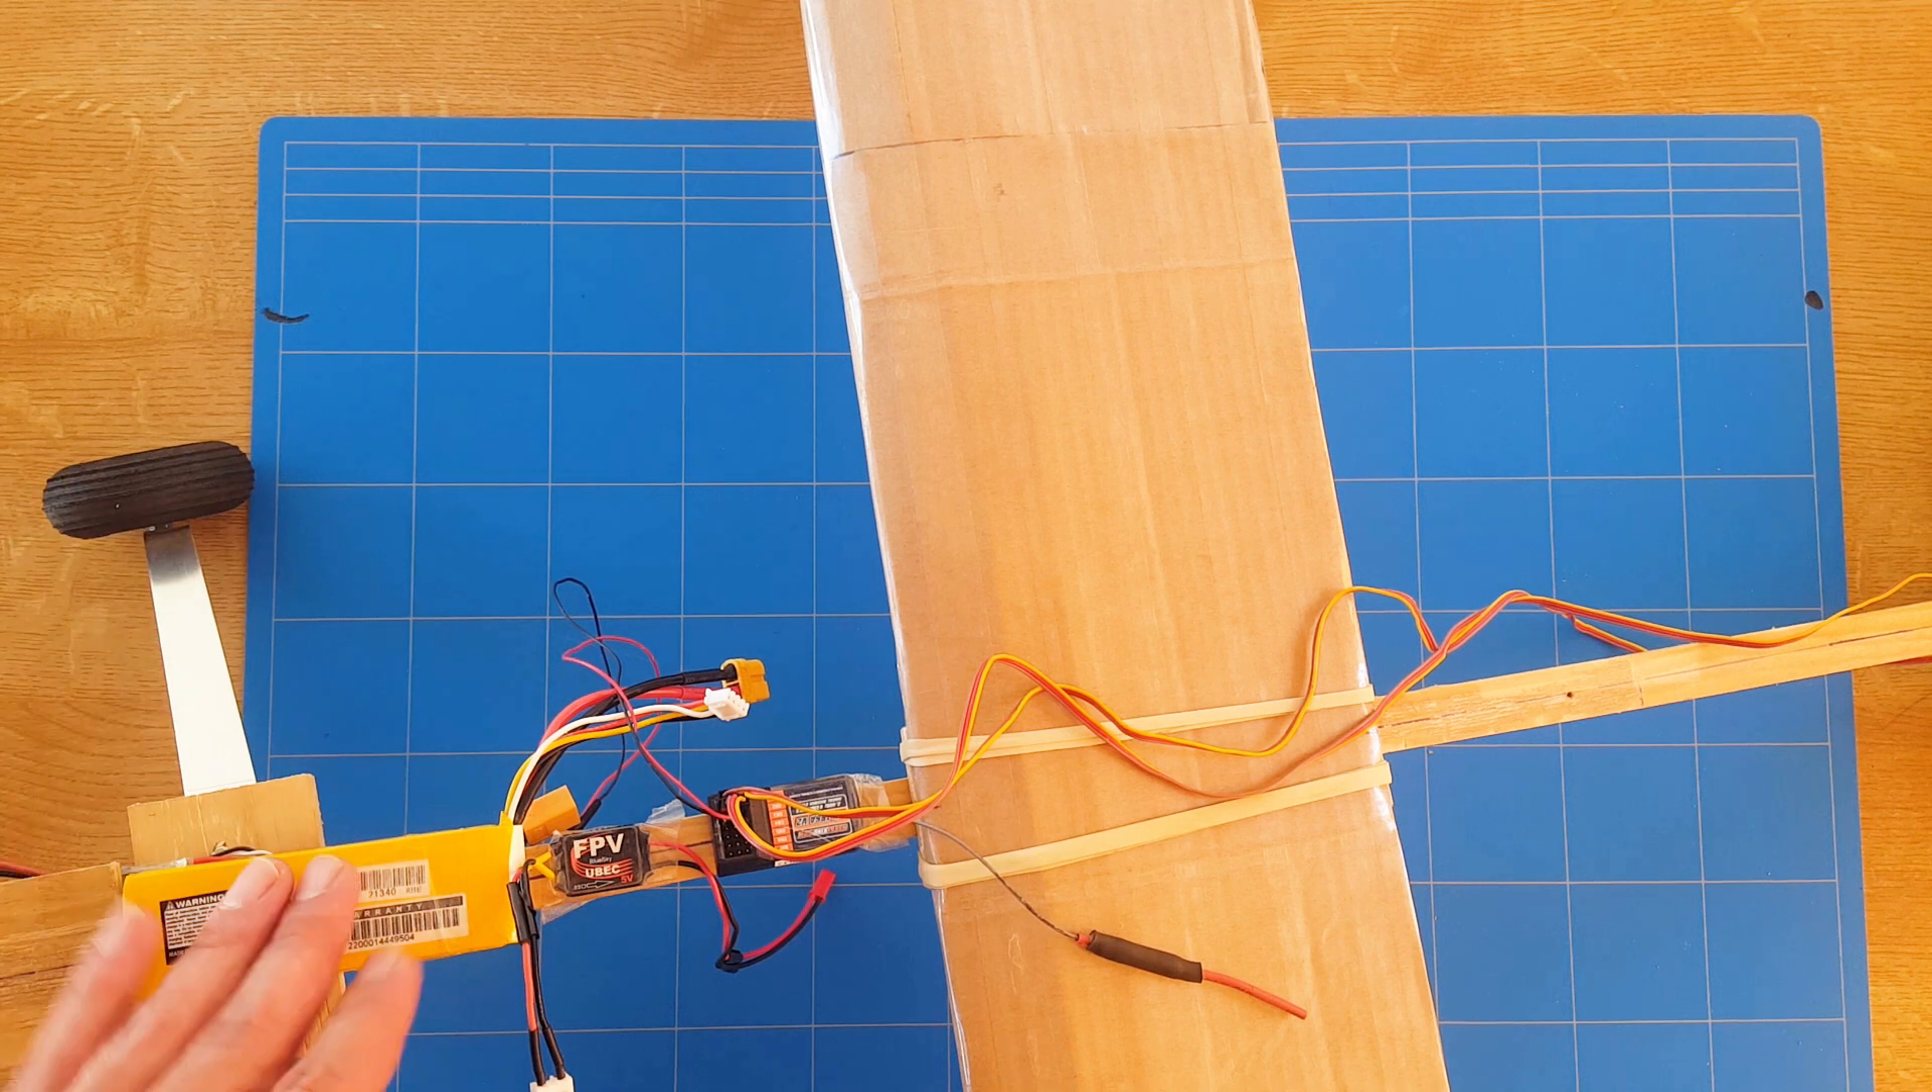Now the wing is in its place.